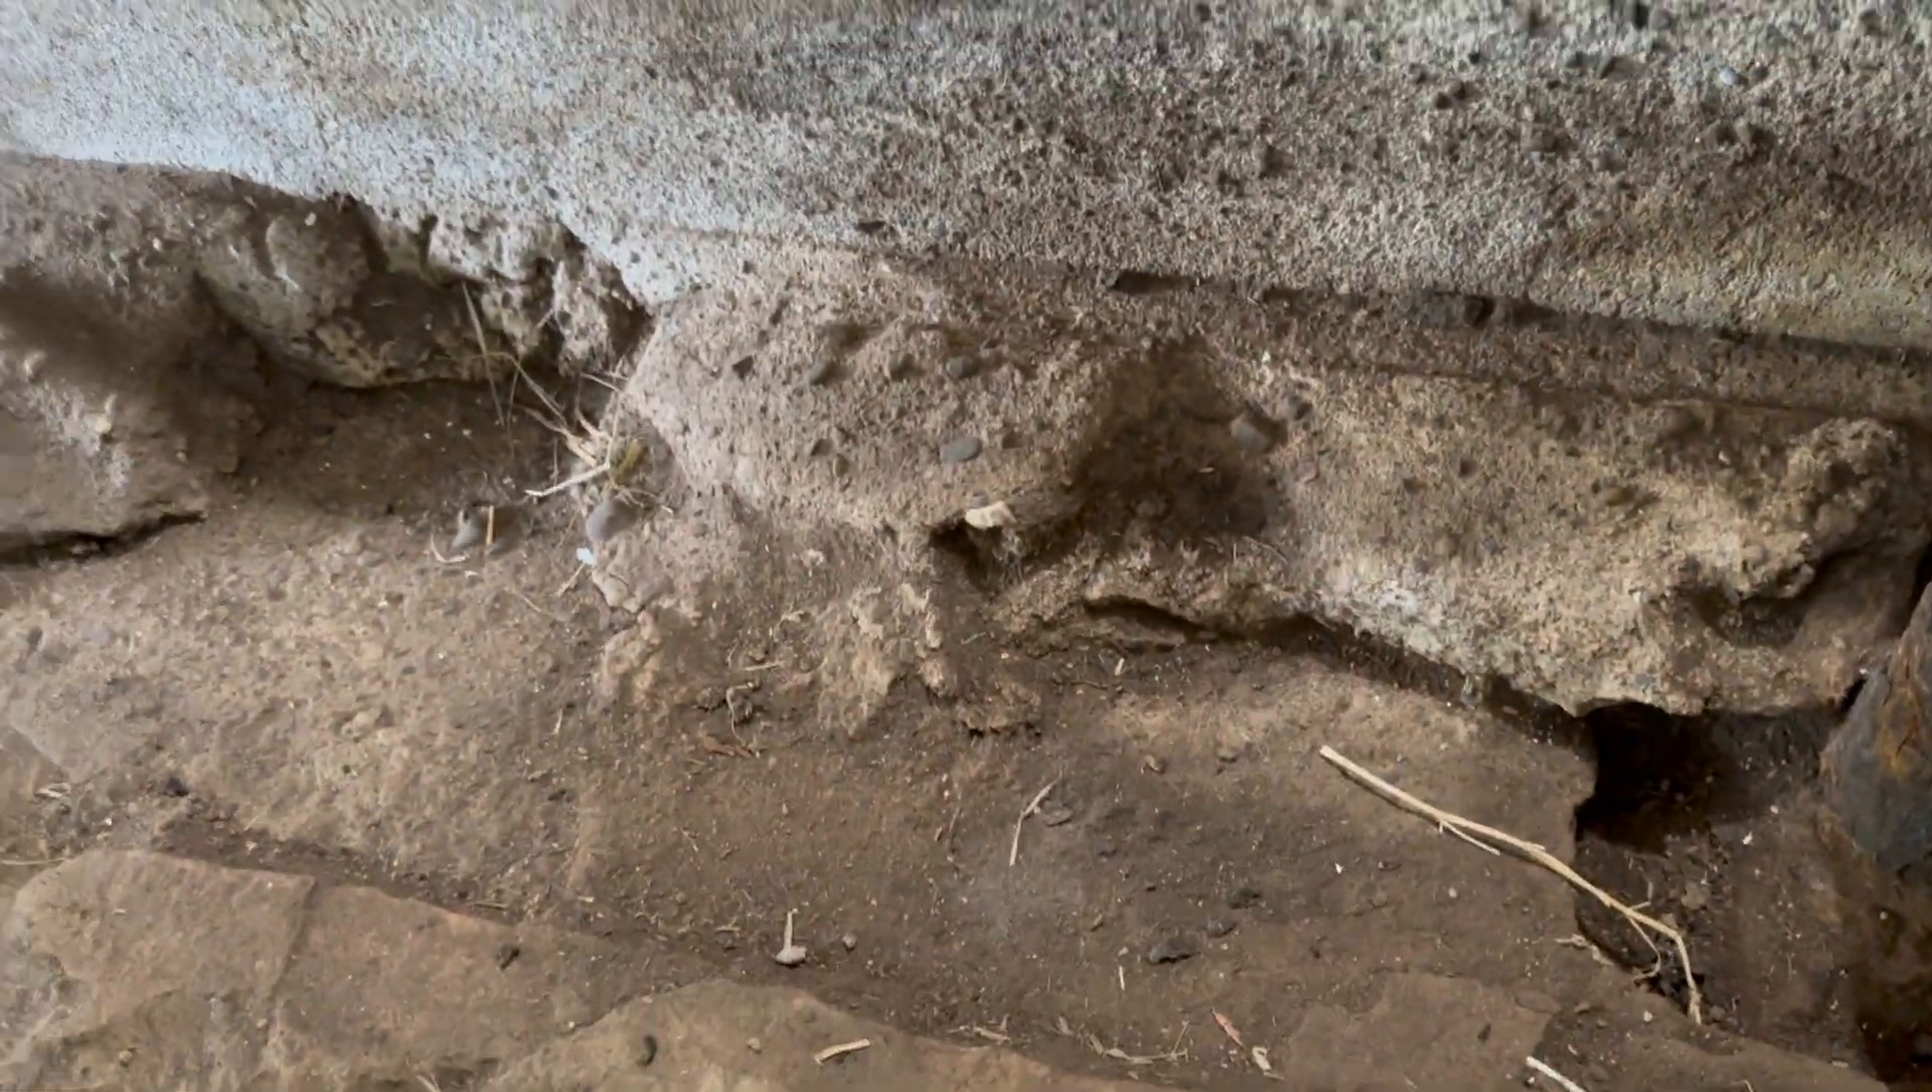And the footings have settled quite a bit there. You can see that there's some definite gap in there.